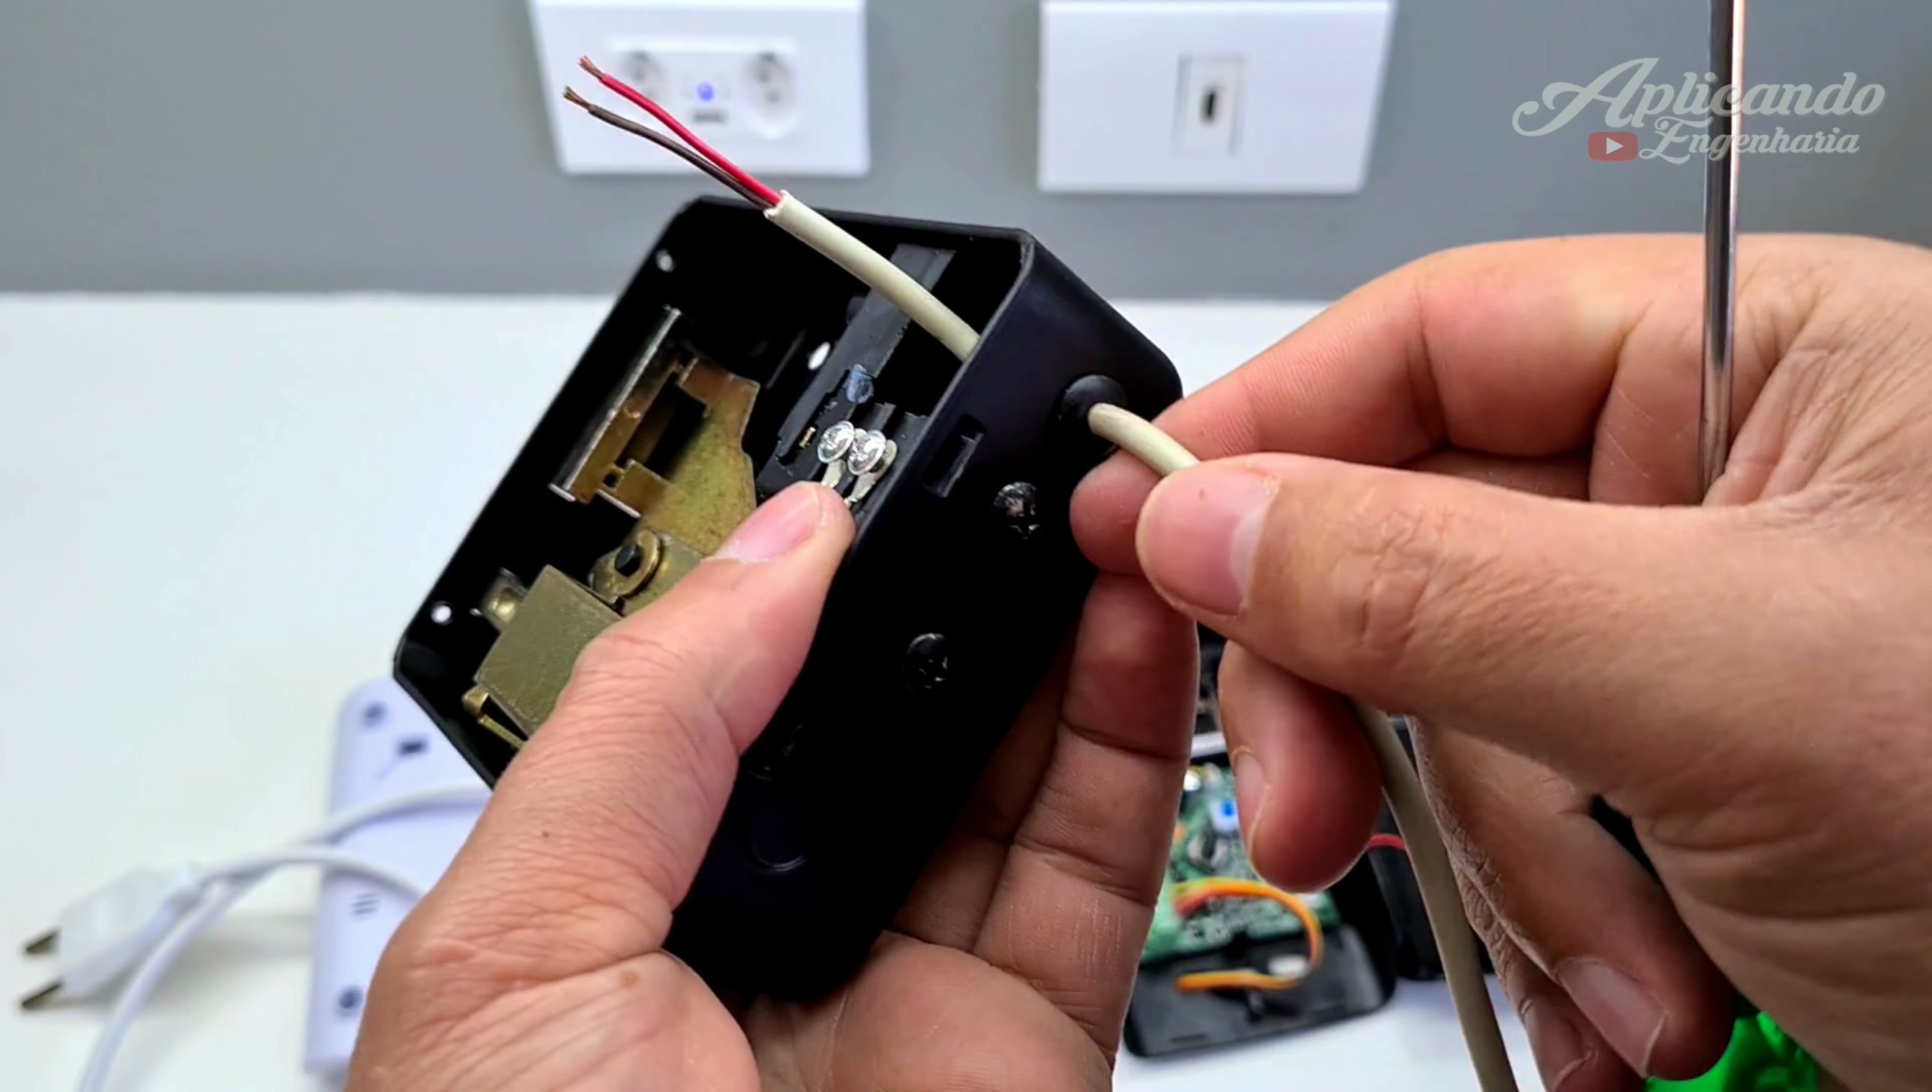Eu passei o fiozinho por aqui.